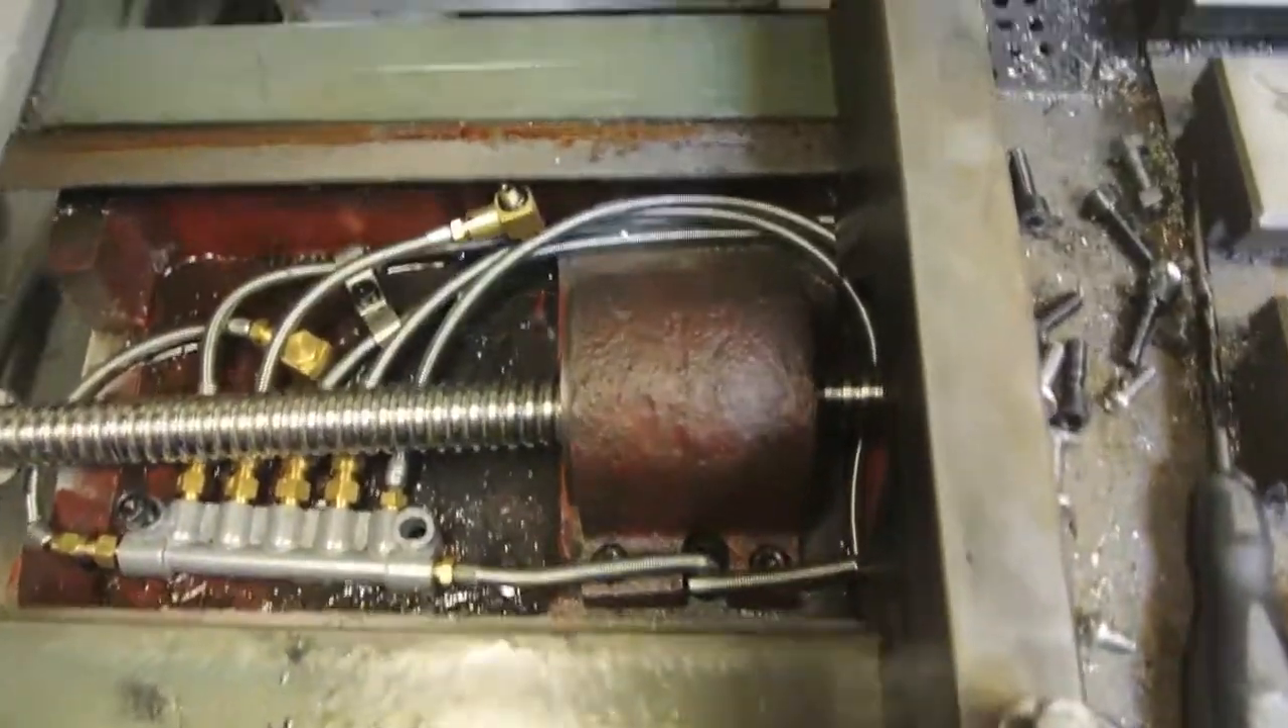And then we have the ball screw housing in place.